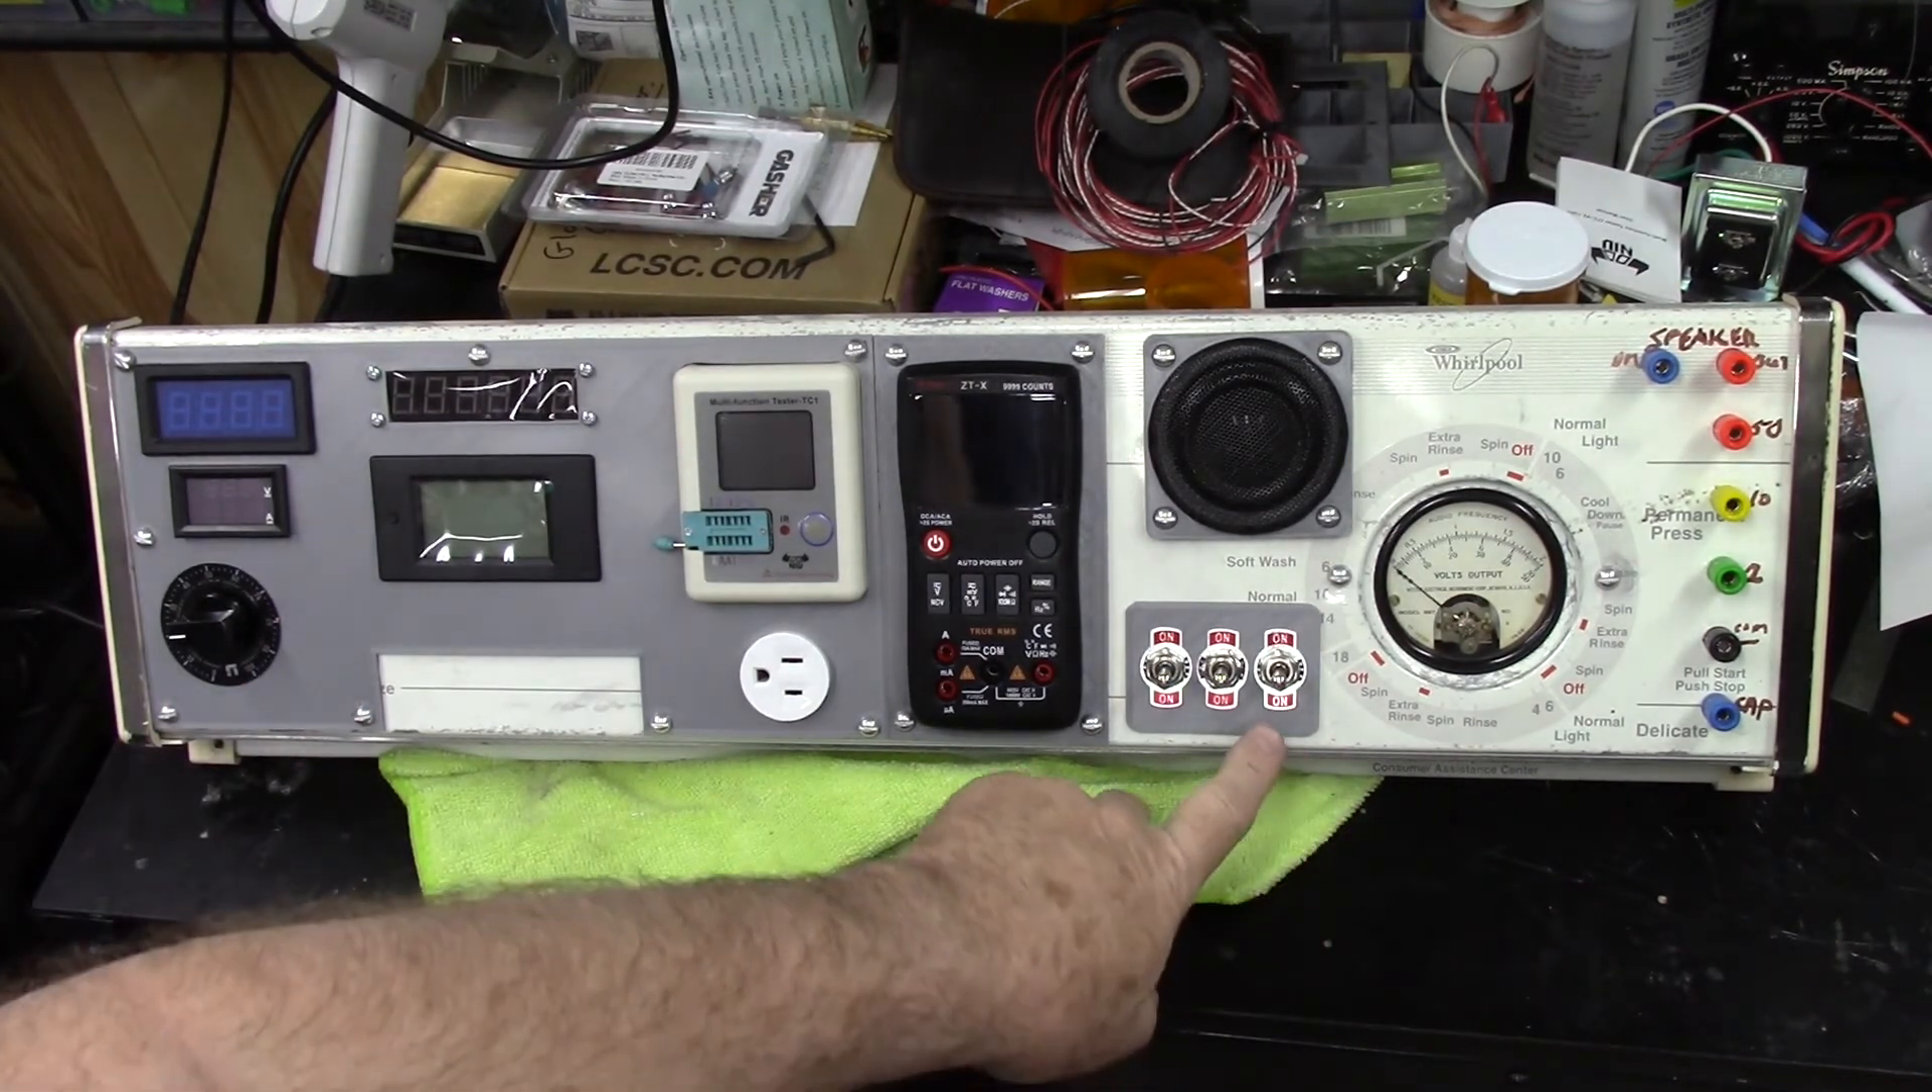So, this is what I've got done right now, and, since the last time you saw it, what I have added is the switches for the speaker slash dummy load.